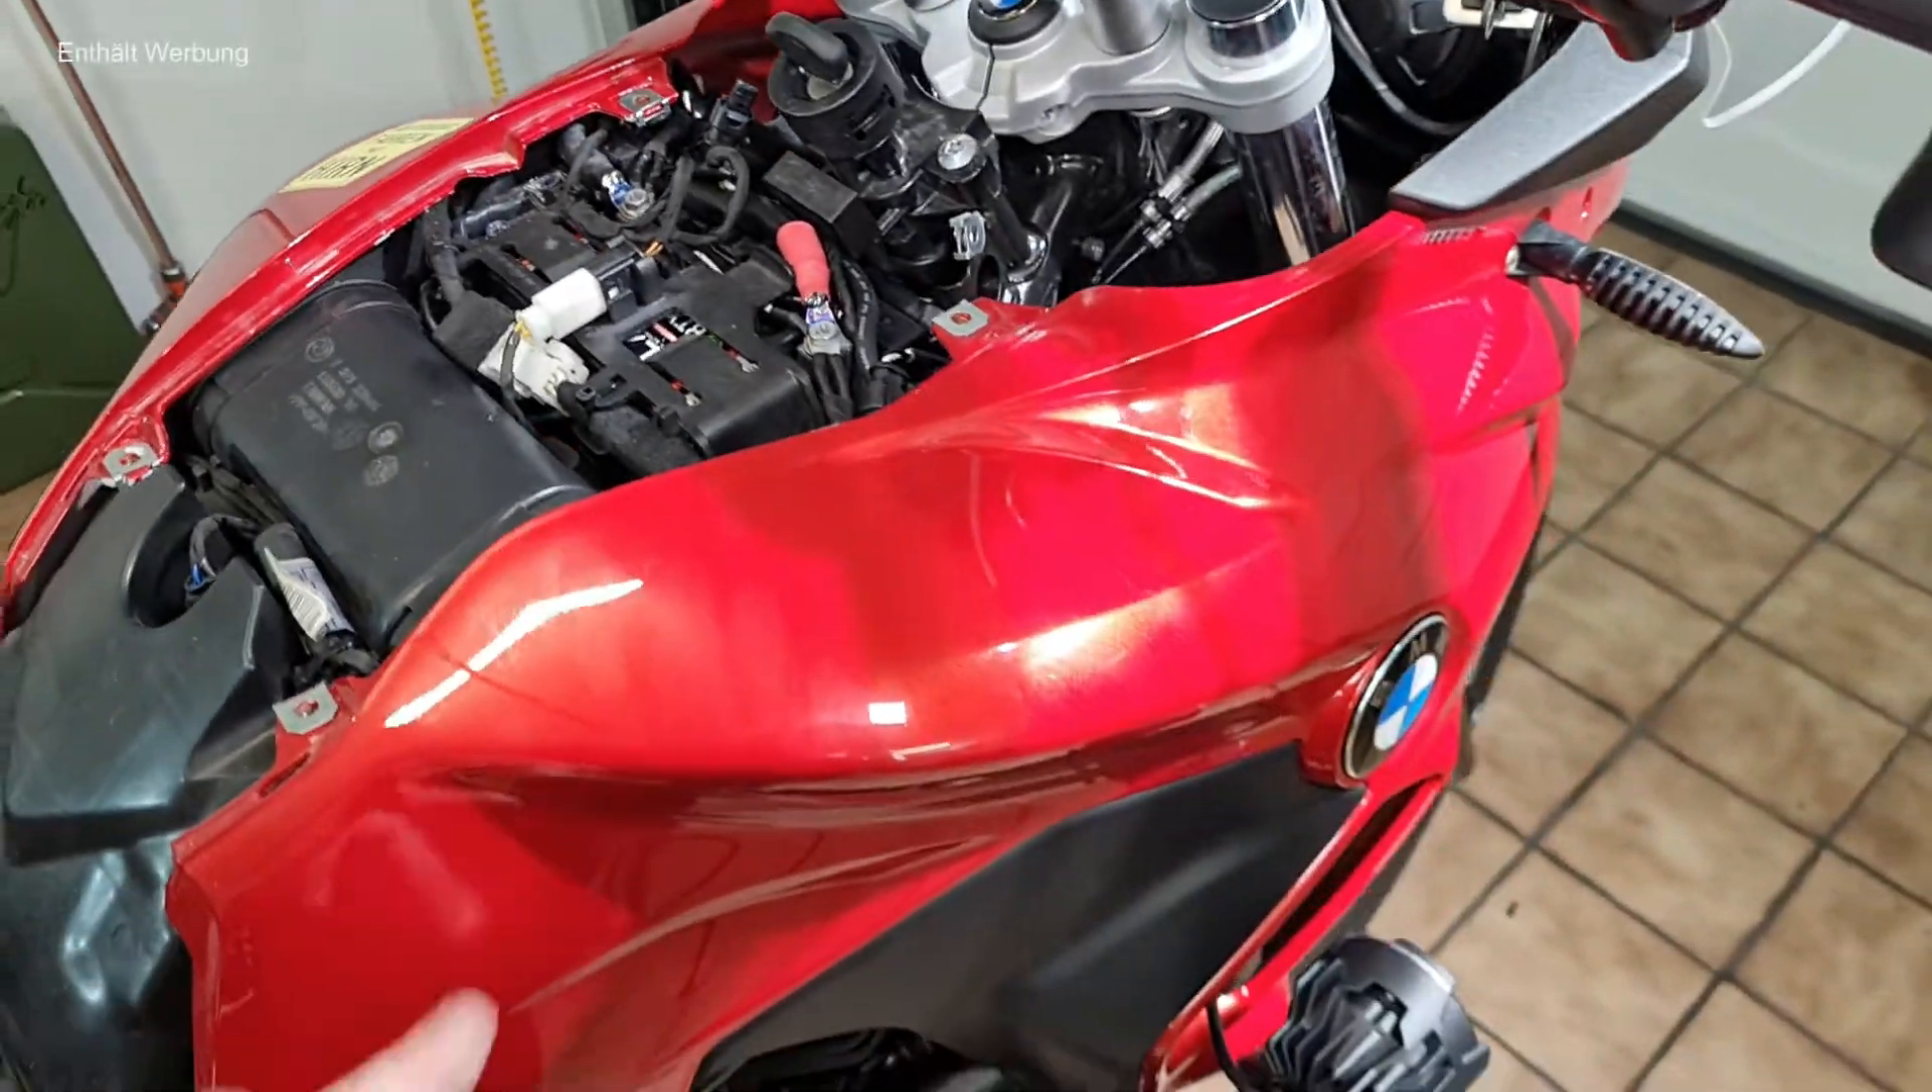Die Mittelverkleidung habe ich jetzt noch nicht drauf gemacht.